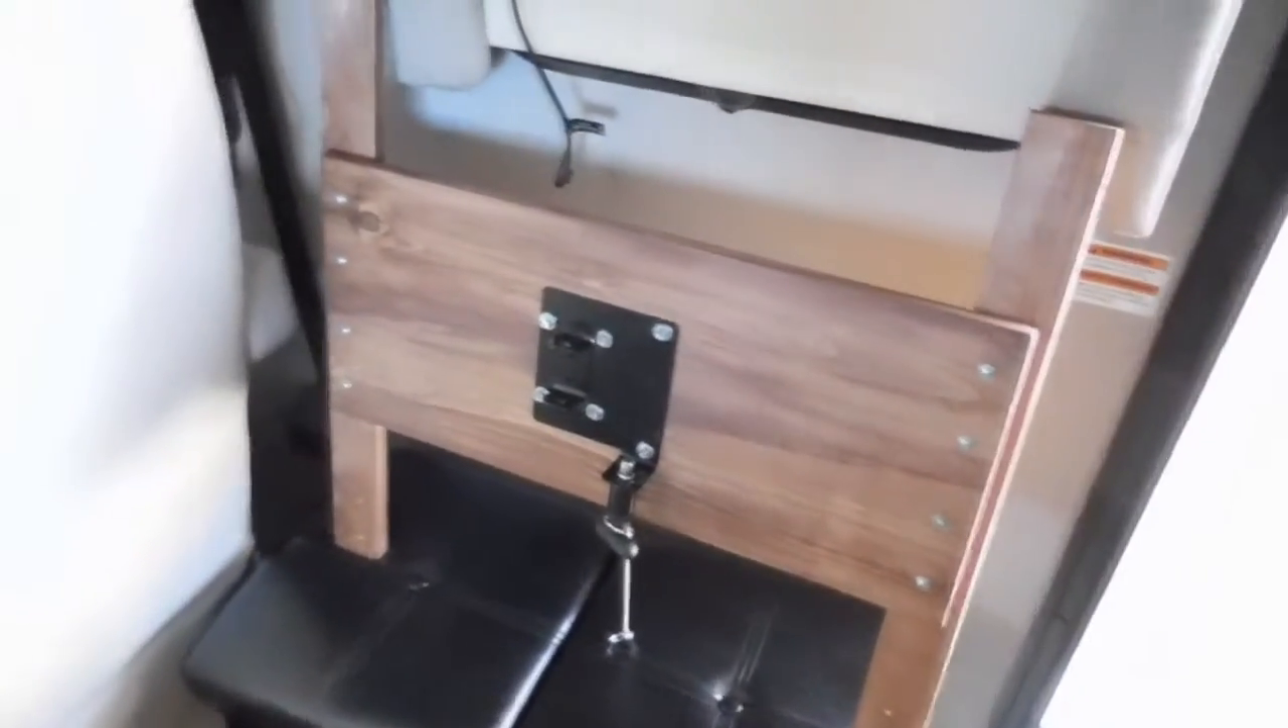I went ahead and mount the bracket to the uprights that were pre -existing for my earlier modification.